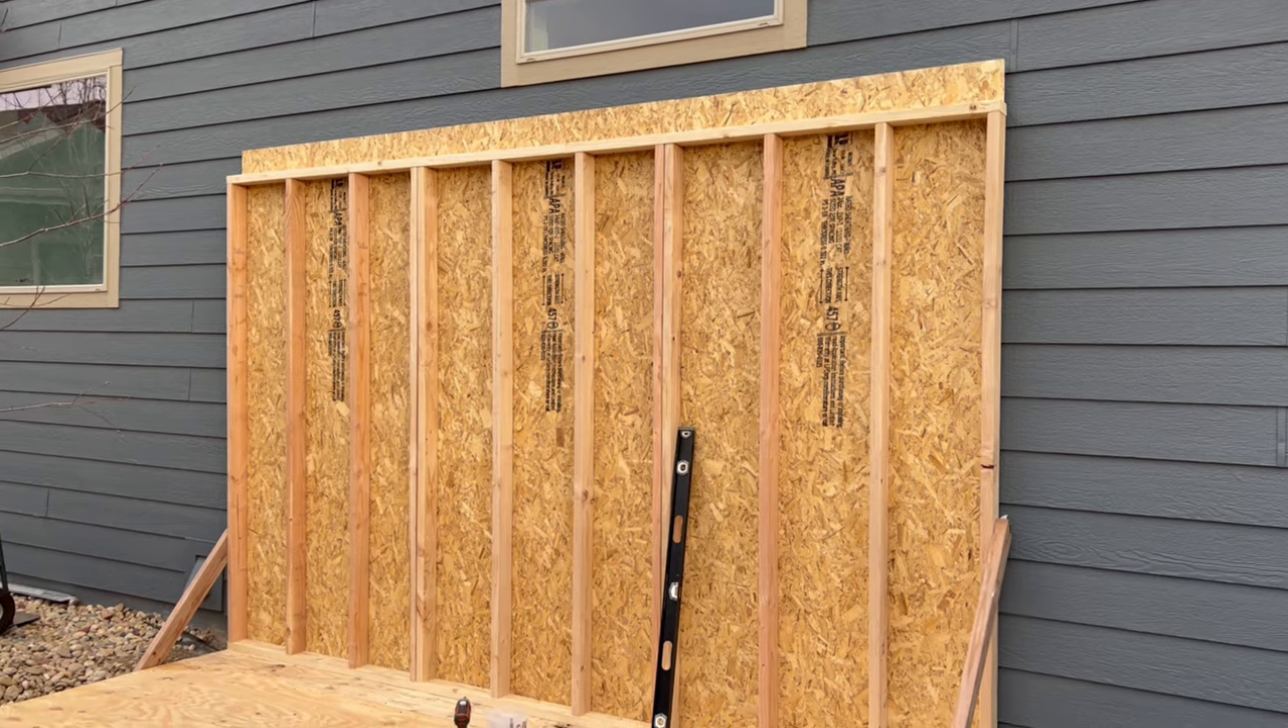So the, the back wall is up and then I've got one more top plate that I need to put up there.